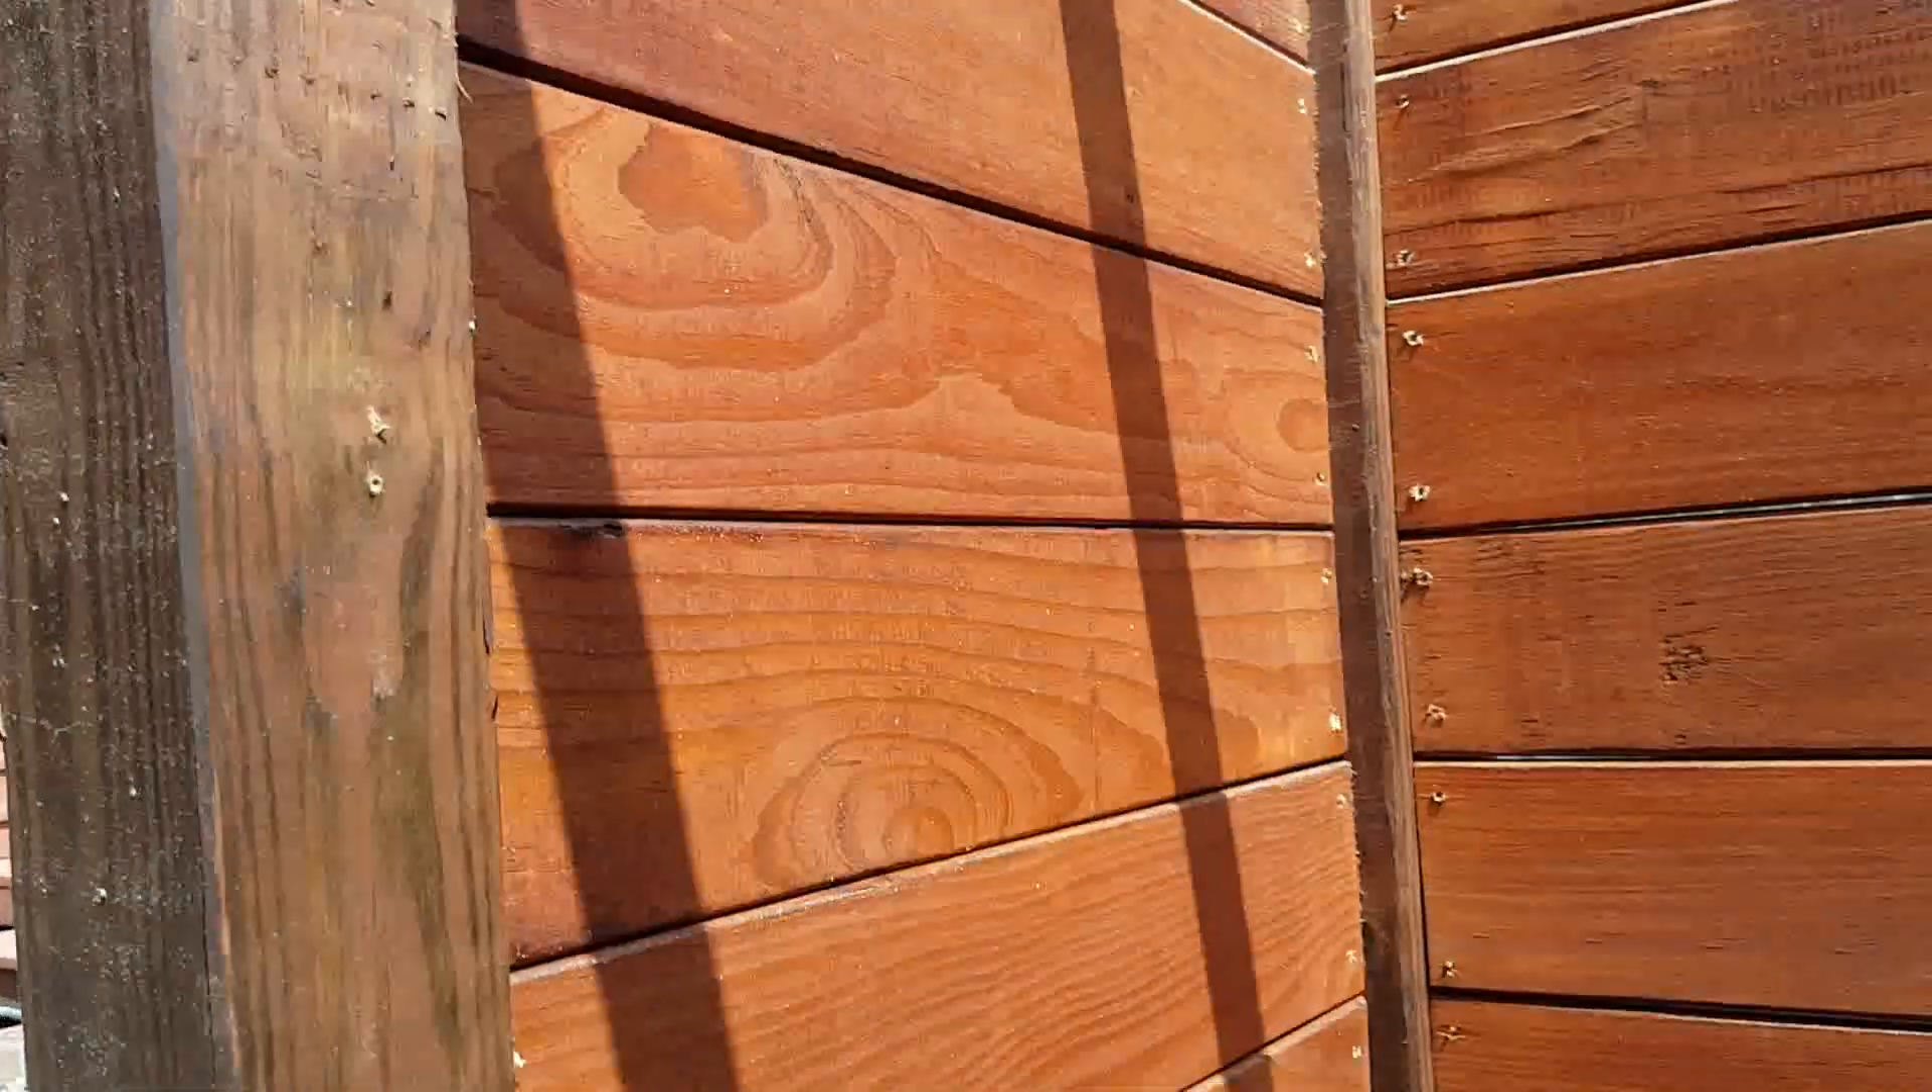Notice that we have some some gaps over here these gaps are going to be filled with um with uh silicon uh brown silicon.